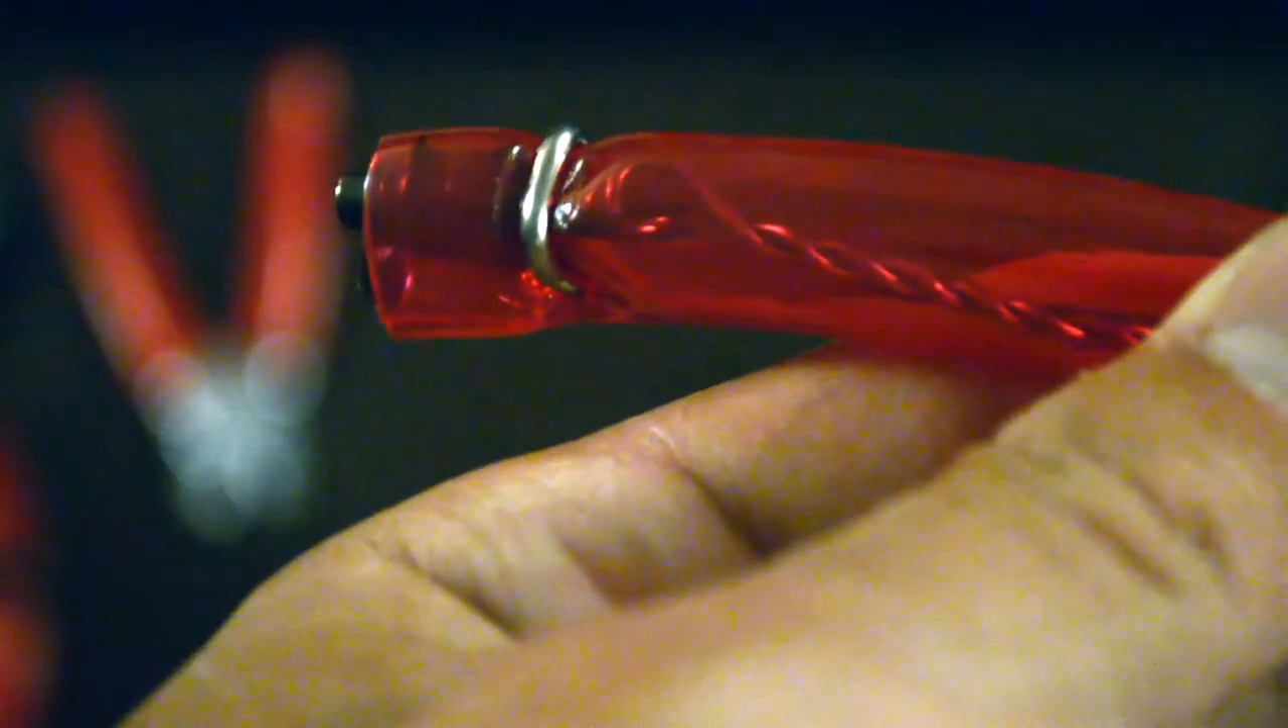This is now what the hog ring looks like attached to the top of the tube.